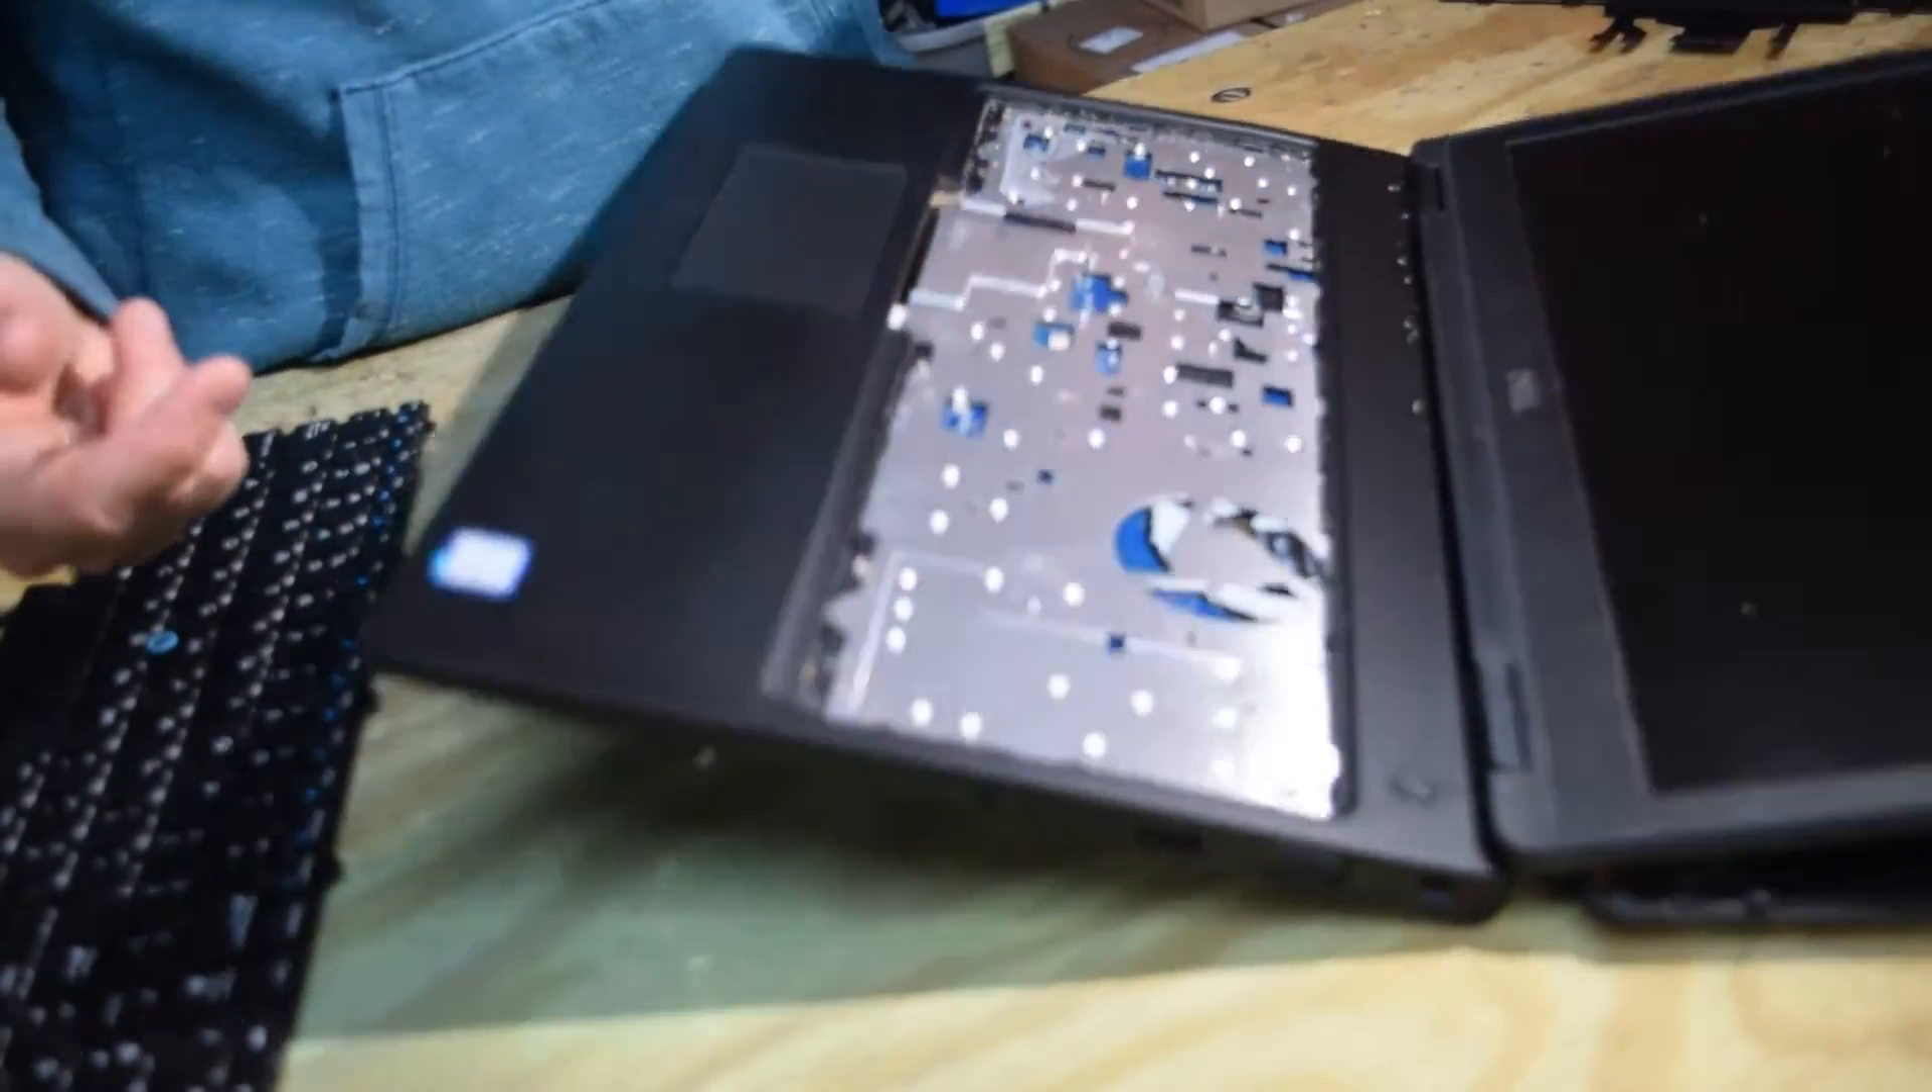Now you've successfully taken the keyboard out and now we will reverse the process and put a new one in.